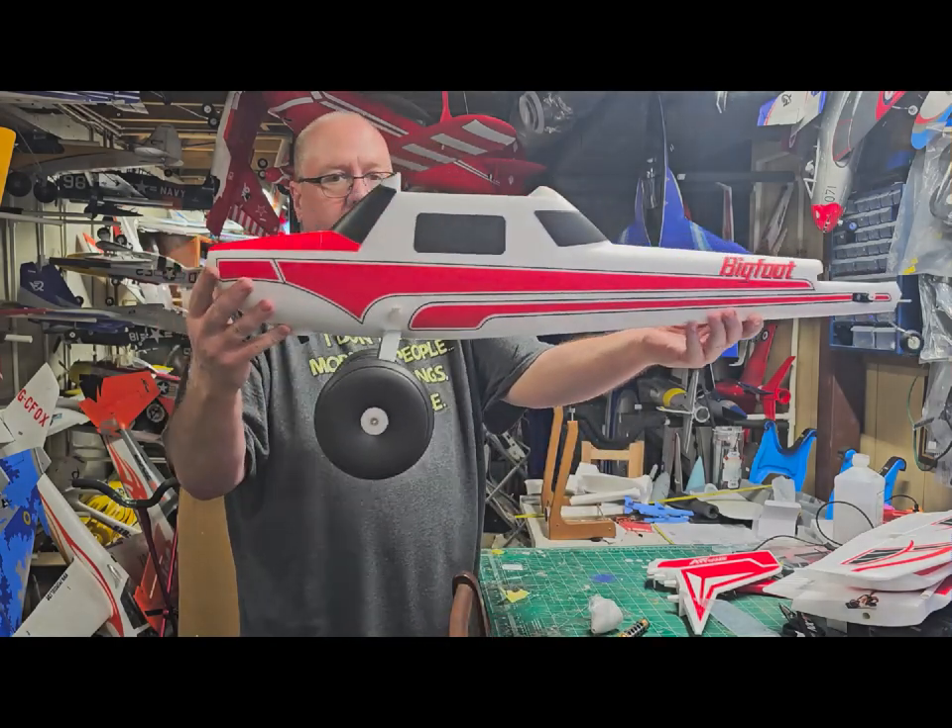Okay and your landing gear is on there.